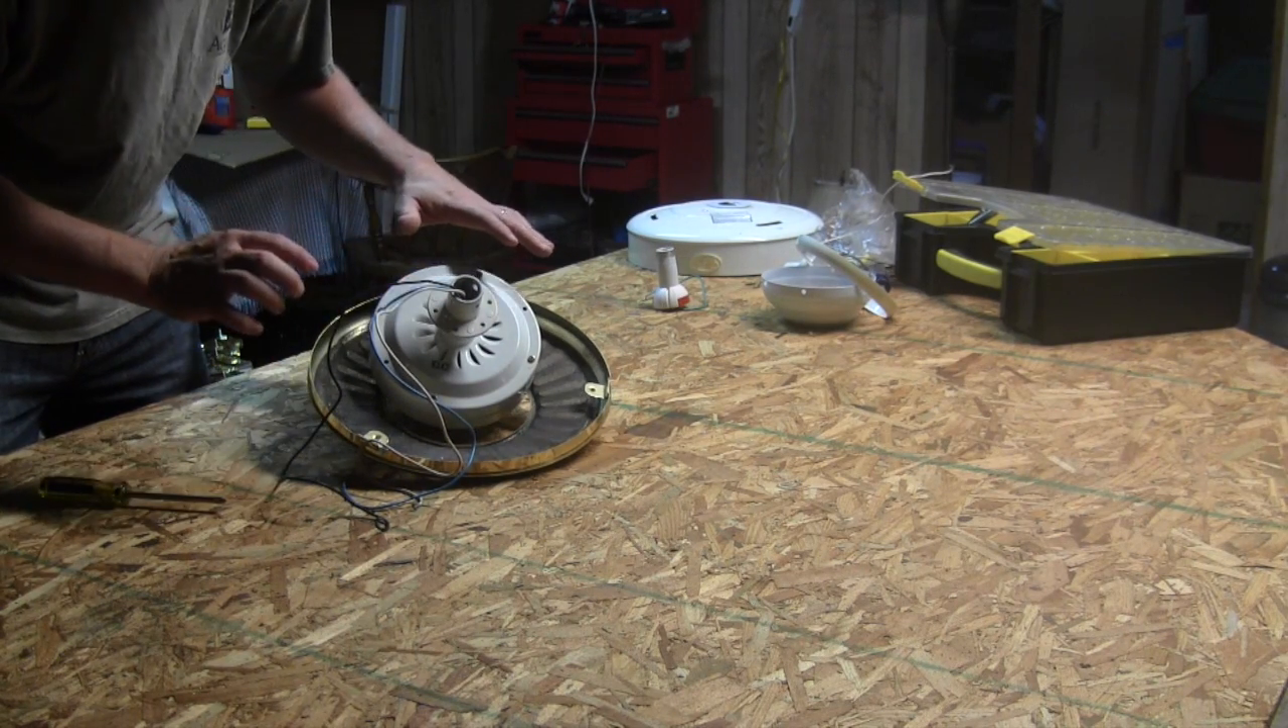All right so I've taken the the top part of the ceiling fan off this is the part that's next to the ceiling you see here.